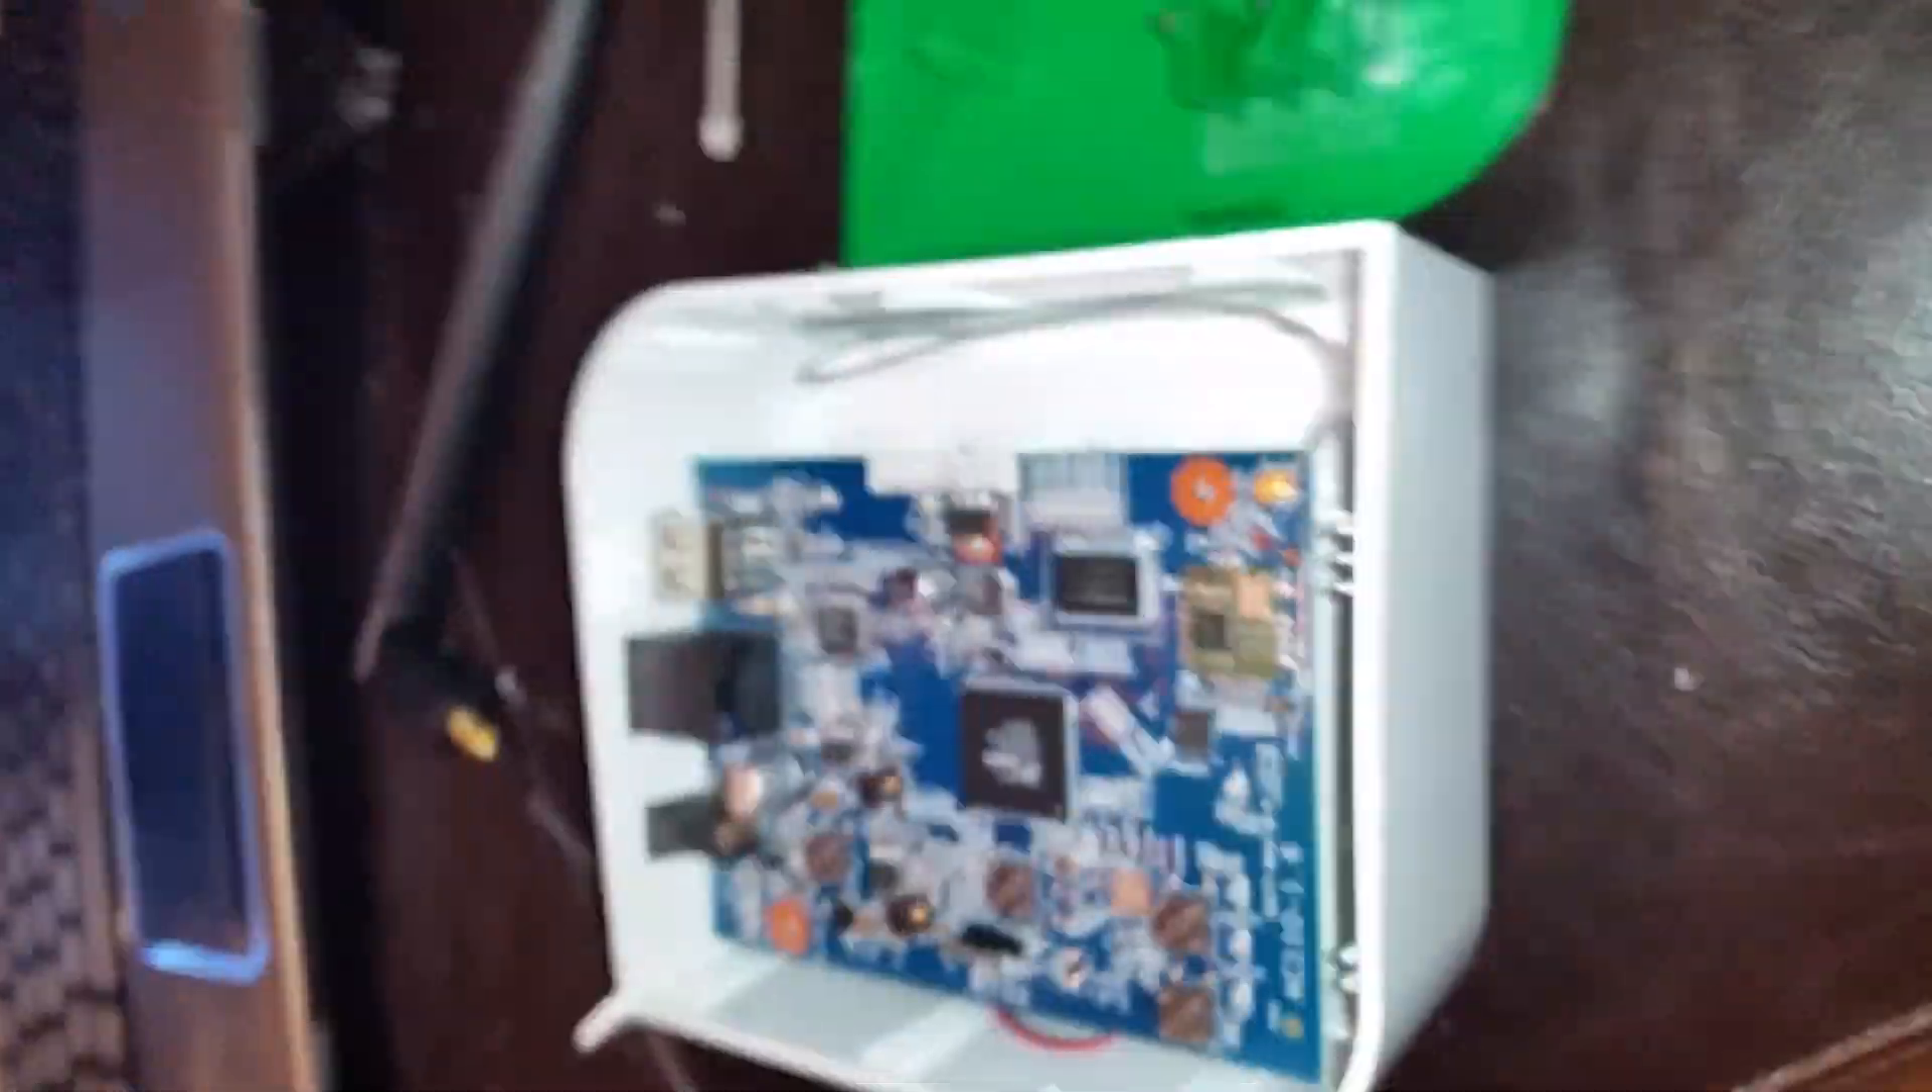All right so now we've got it in two pieces and we can see the inside of our Avera controller here.